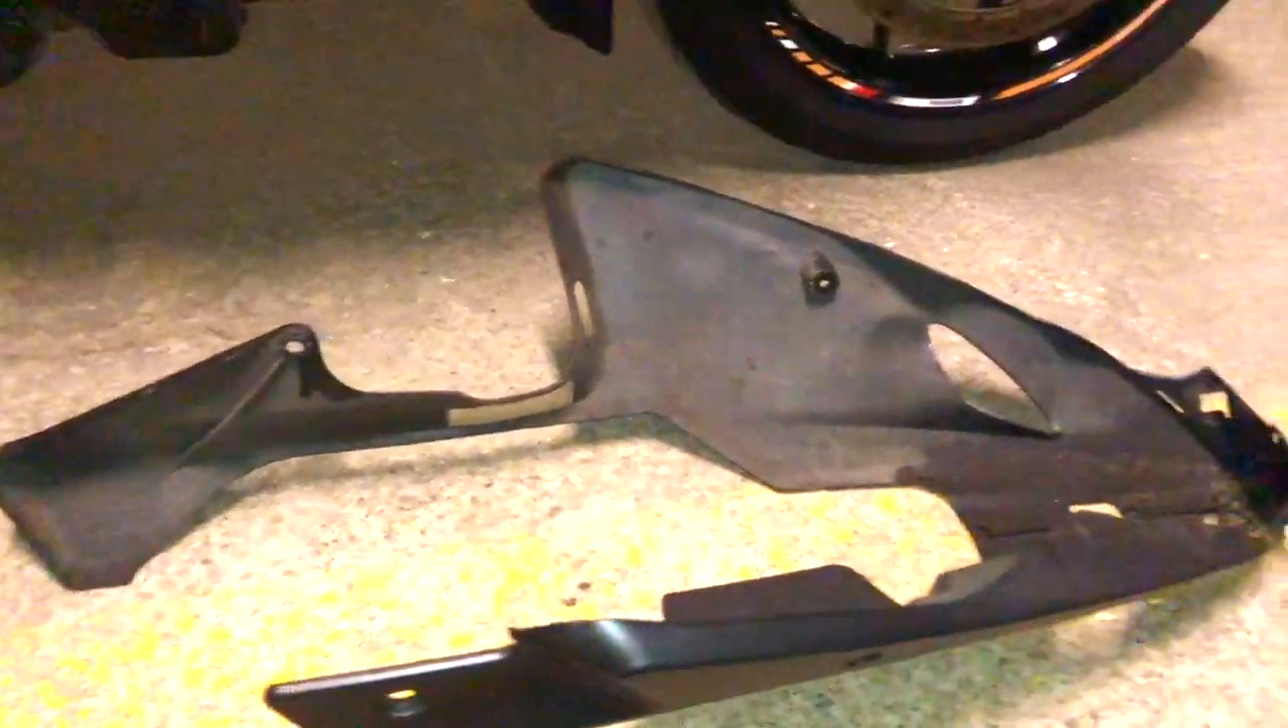The bottom of the panel is off I've gotten it completely off.